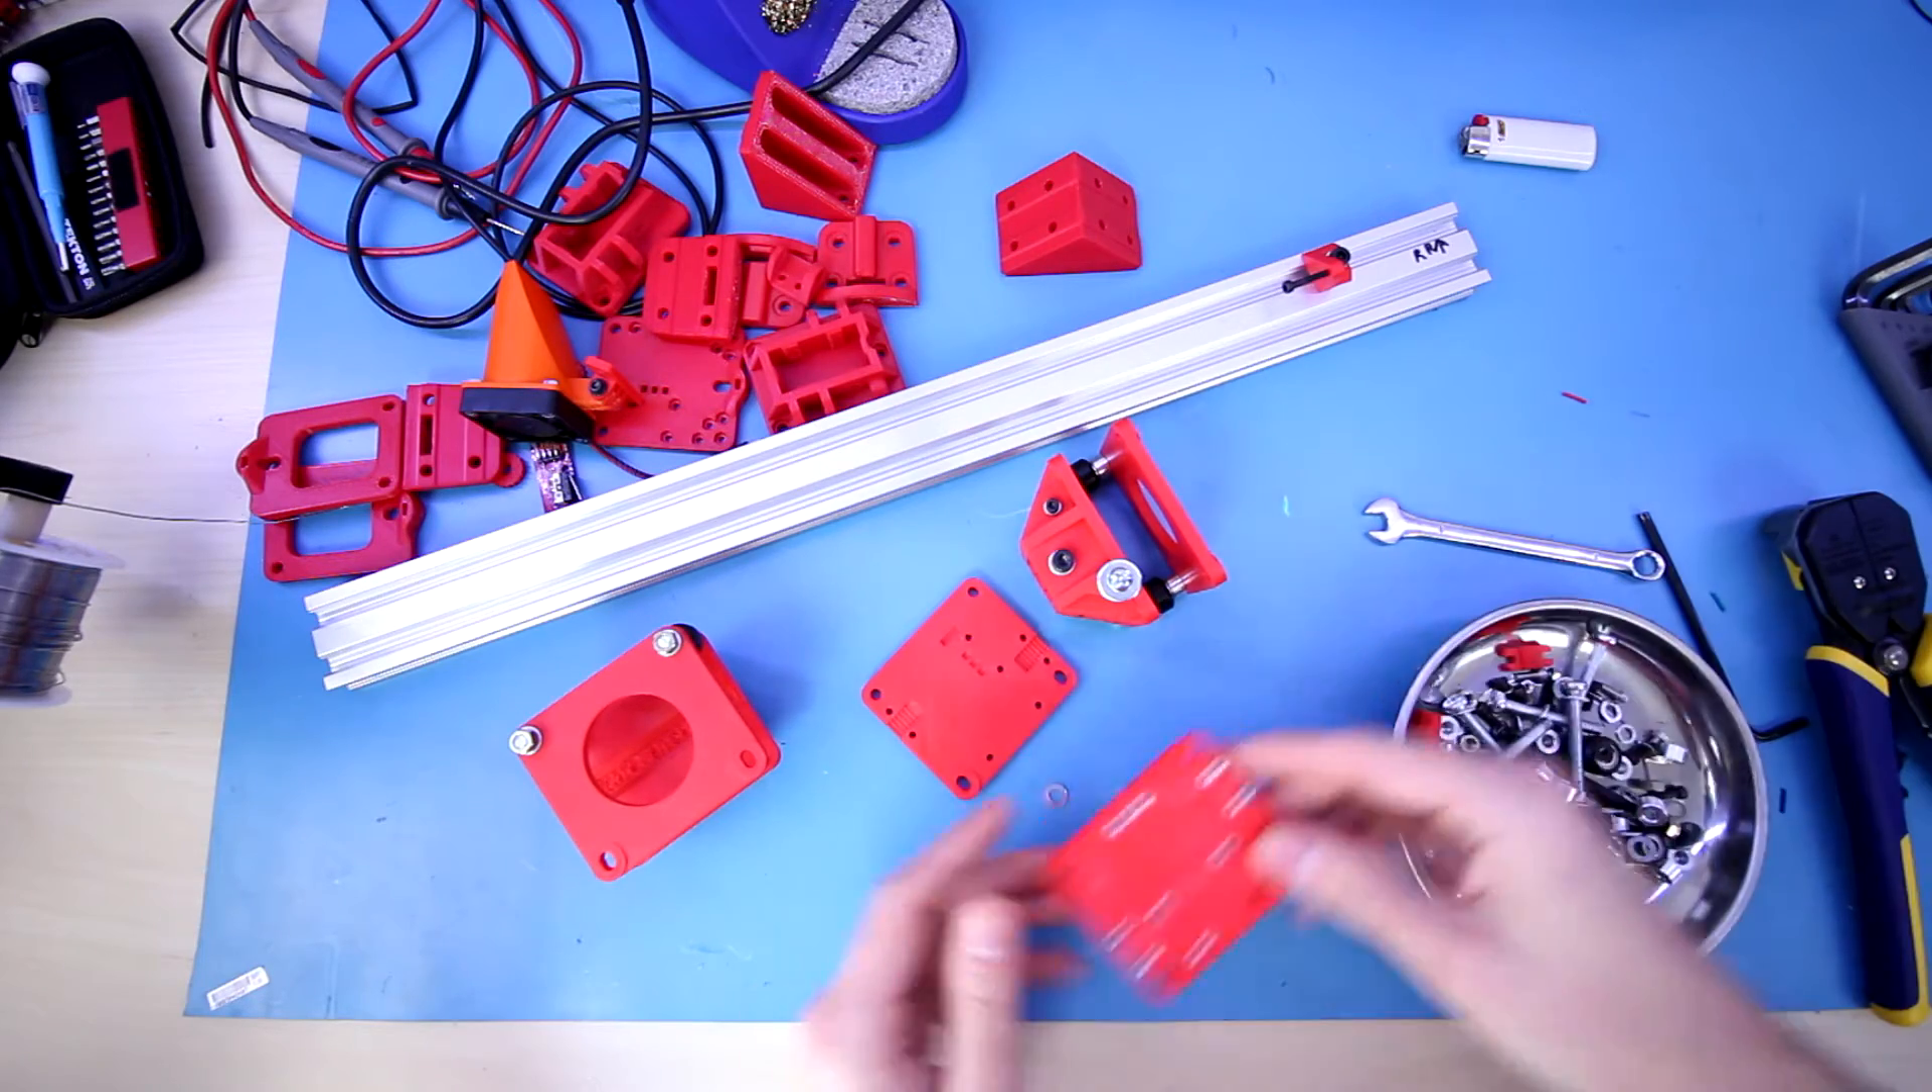All right folks so i got the carriage and everything taken apart so now i'm just stripping all of the parts that i can off of it so i can go ahead and recoup those bits of hardware.